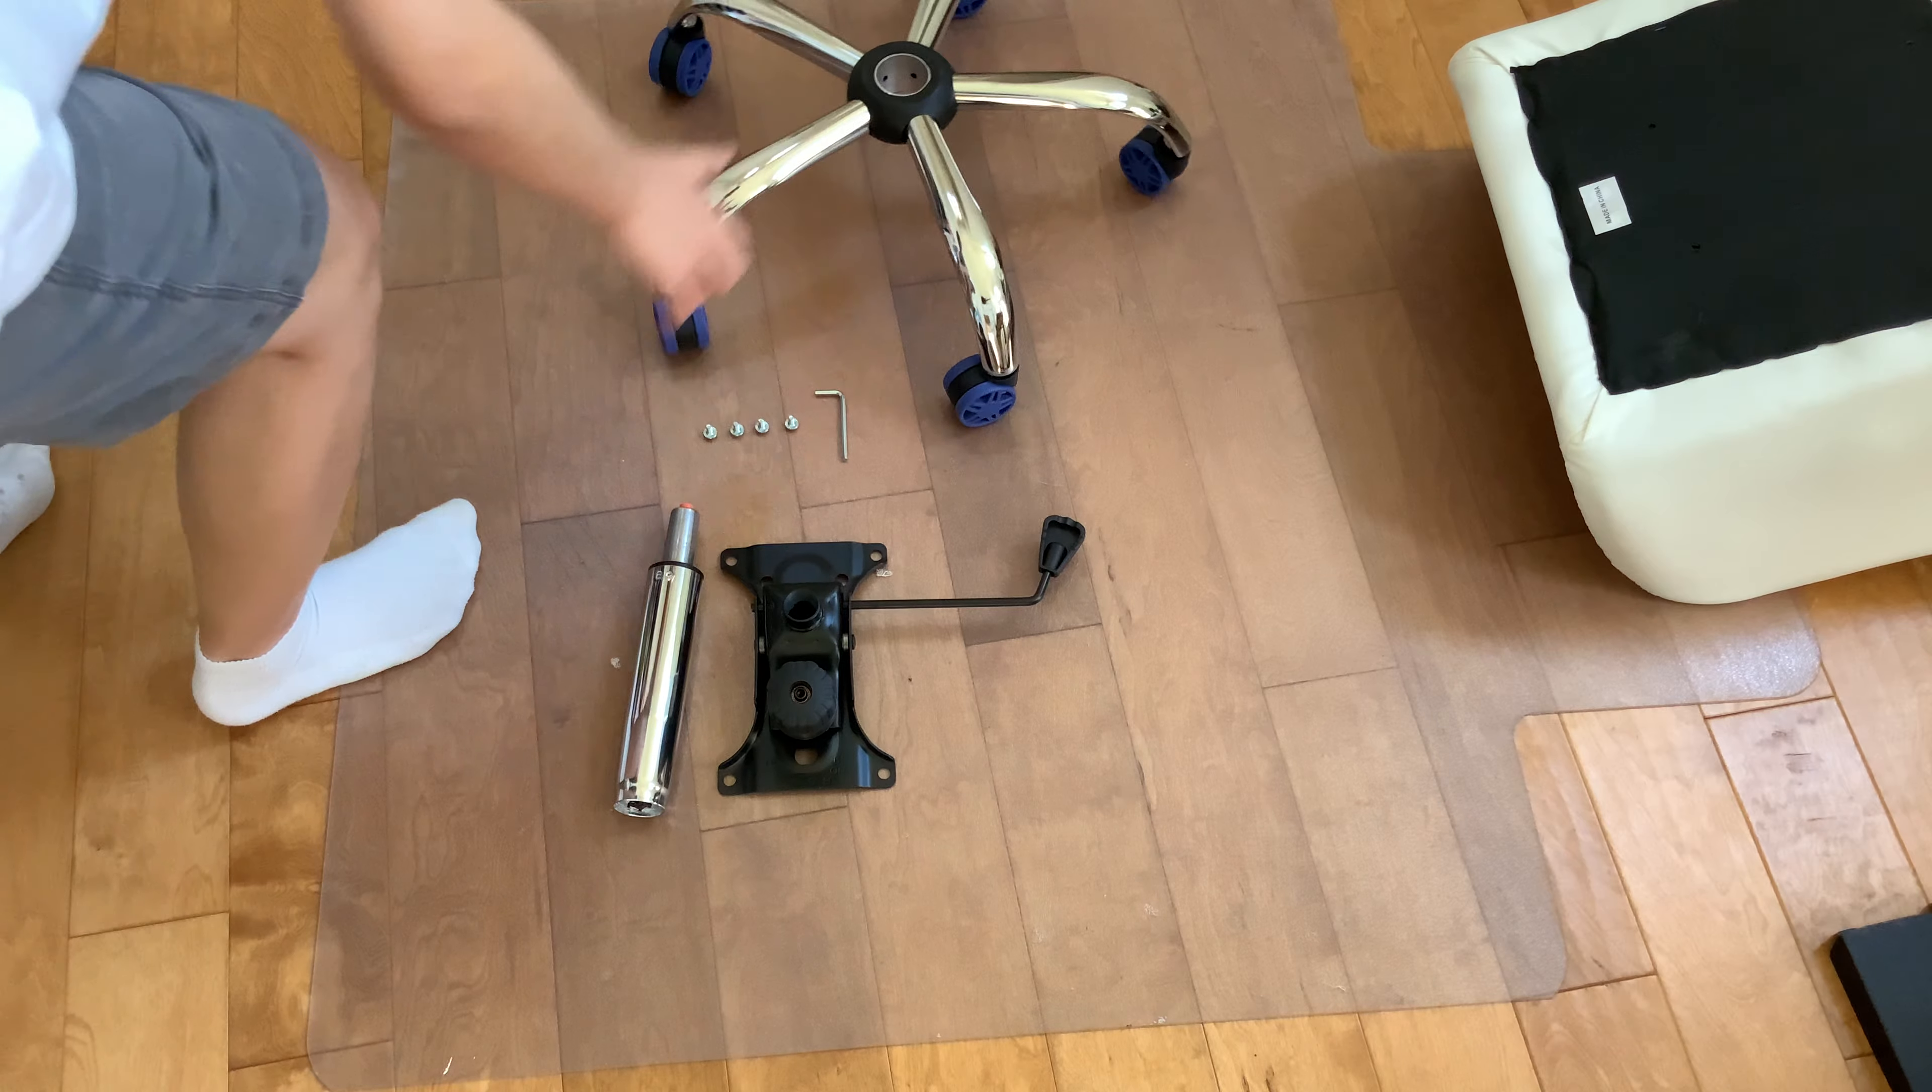All right, now our frame, the wheels are assembled.